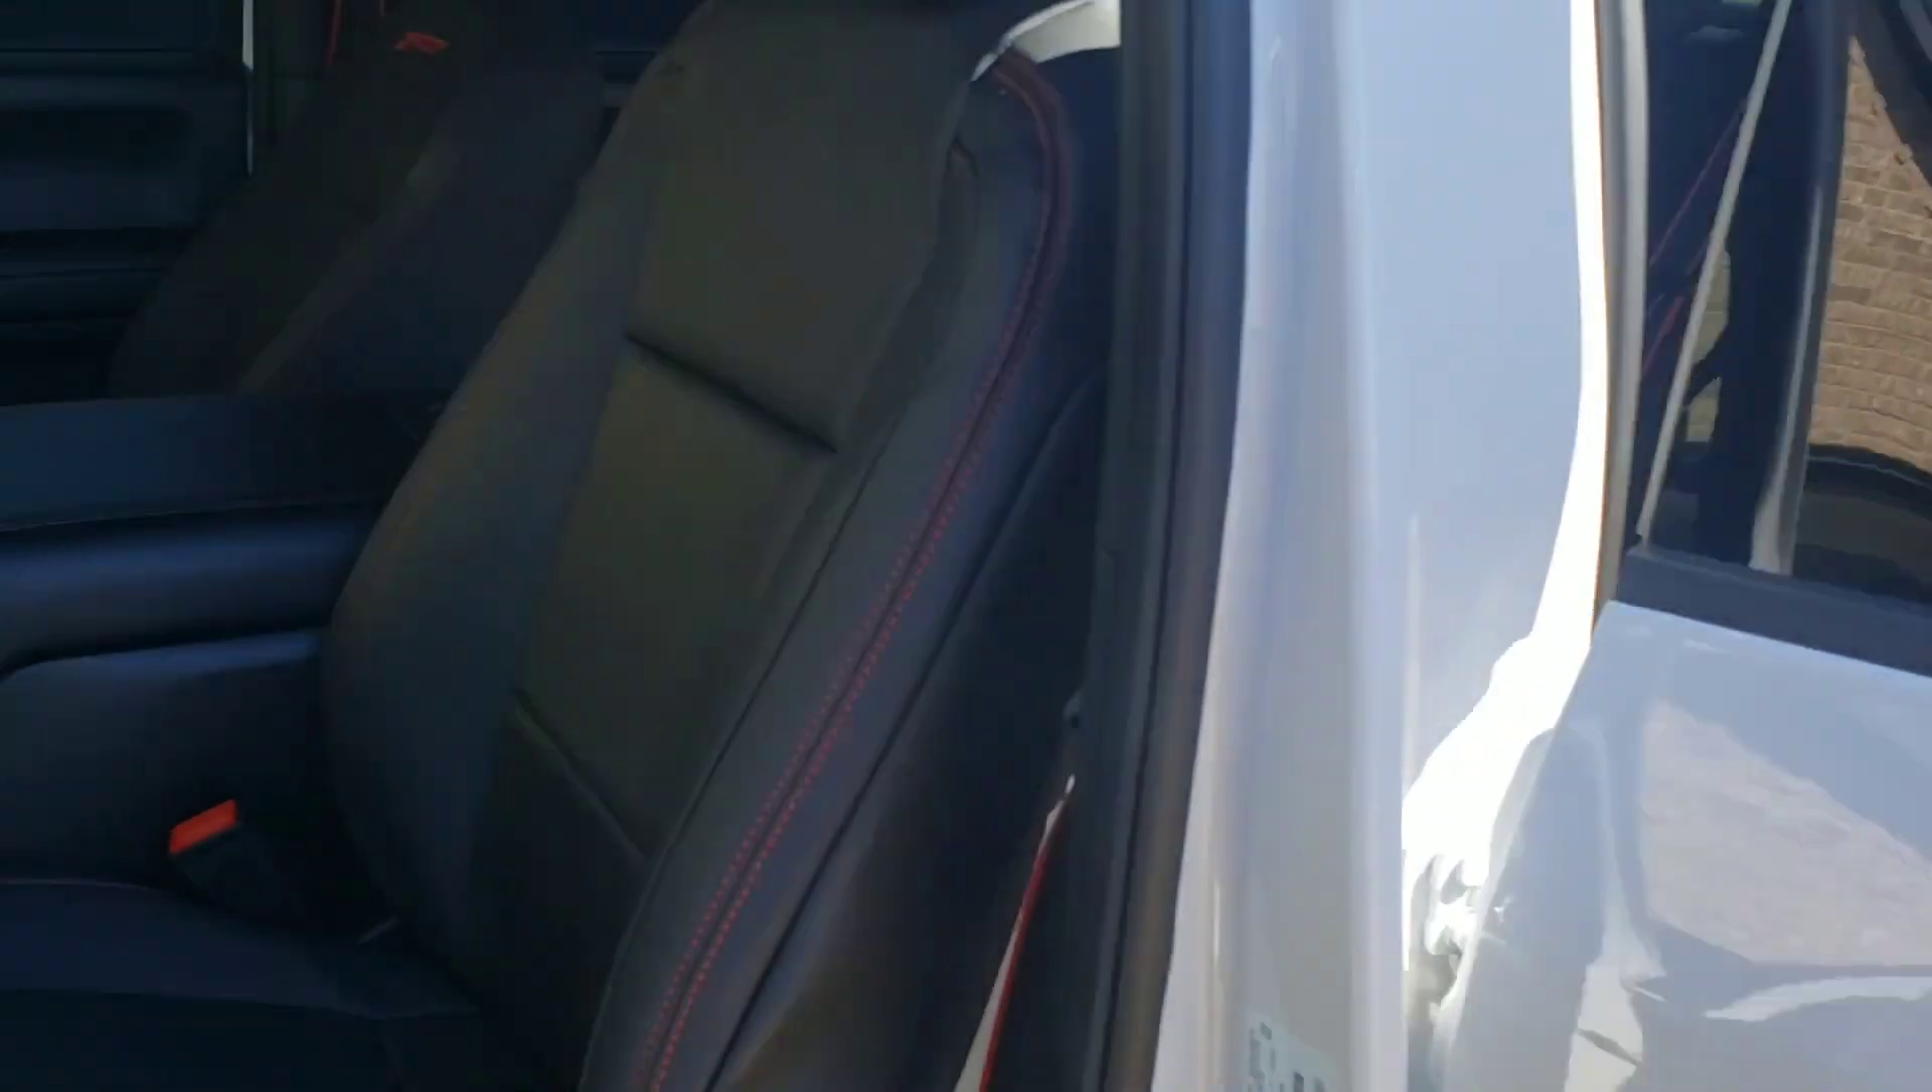So, we got one seat in.